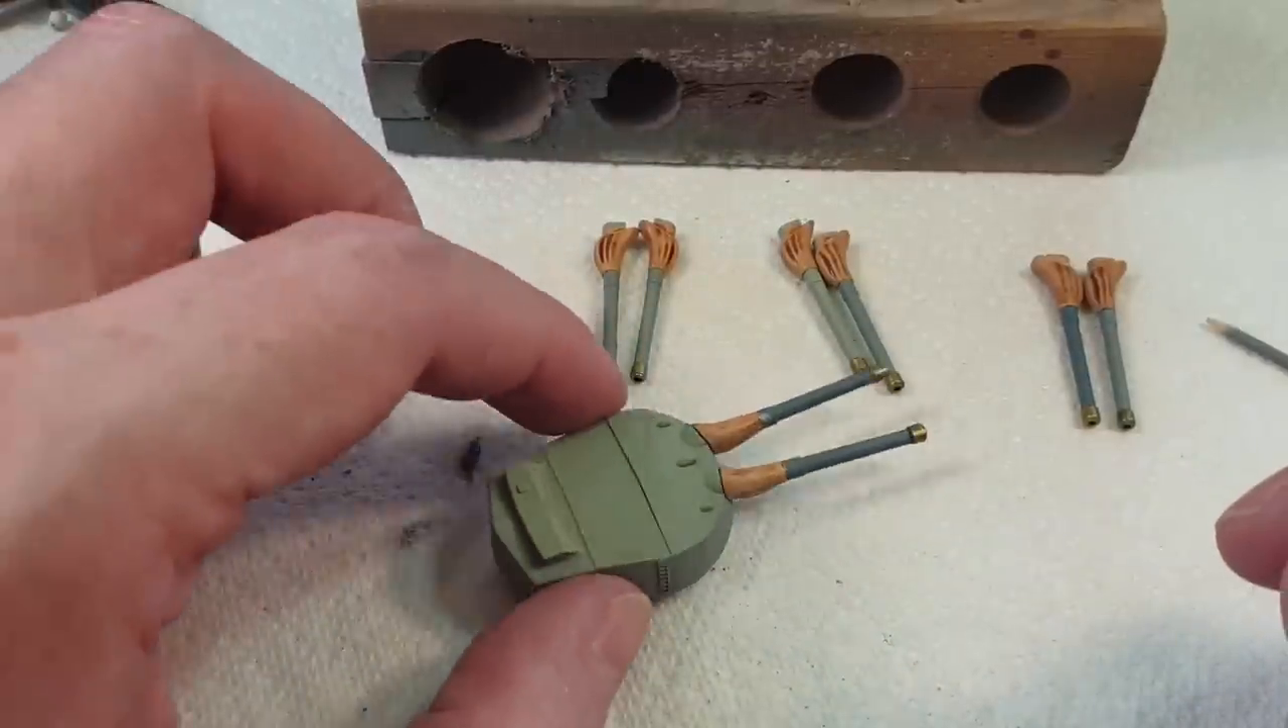The guns are just boss -eyed.